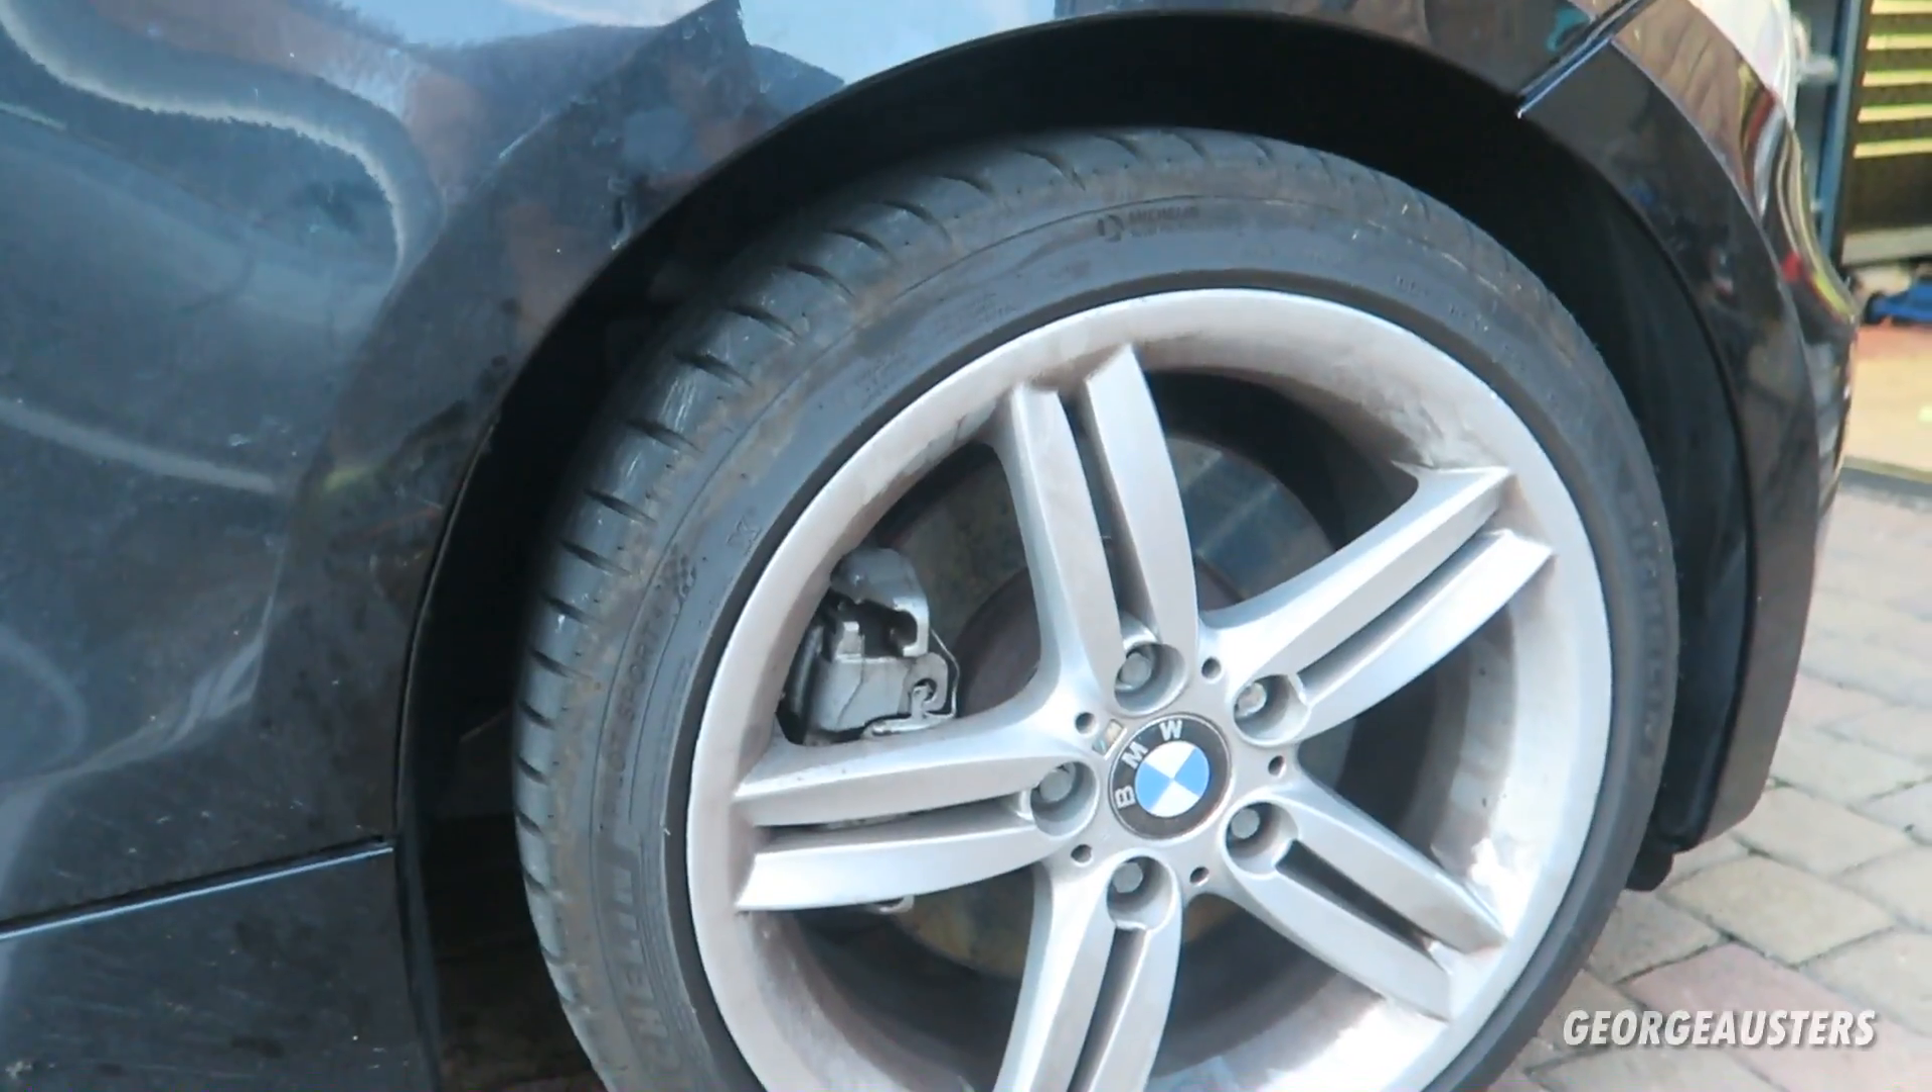And there we go the wheel is back on, the car is back on the ground. I have torqued down the wheel bolts.